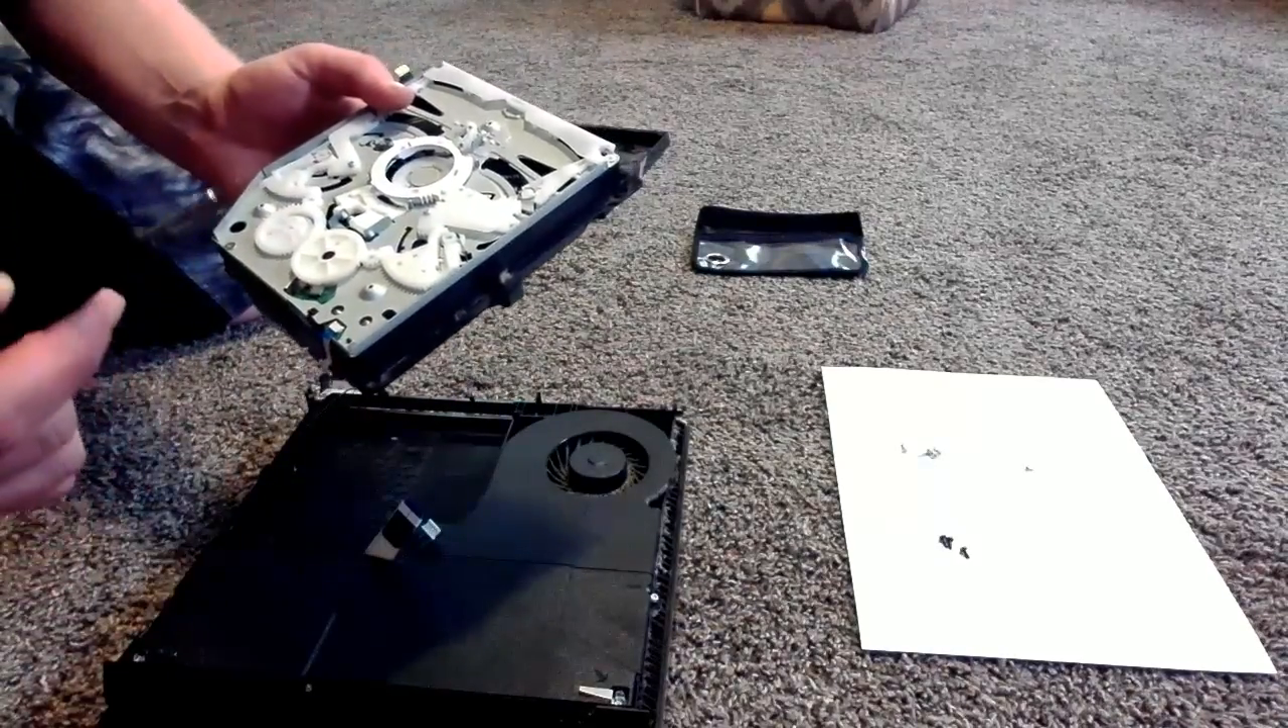So we have our drive. Okay. We have our drive exposed.